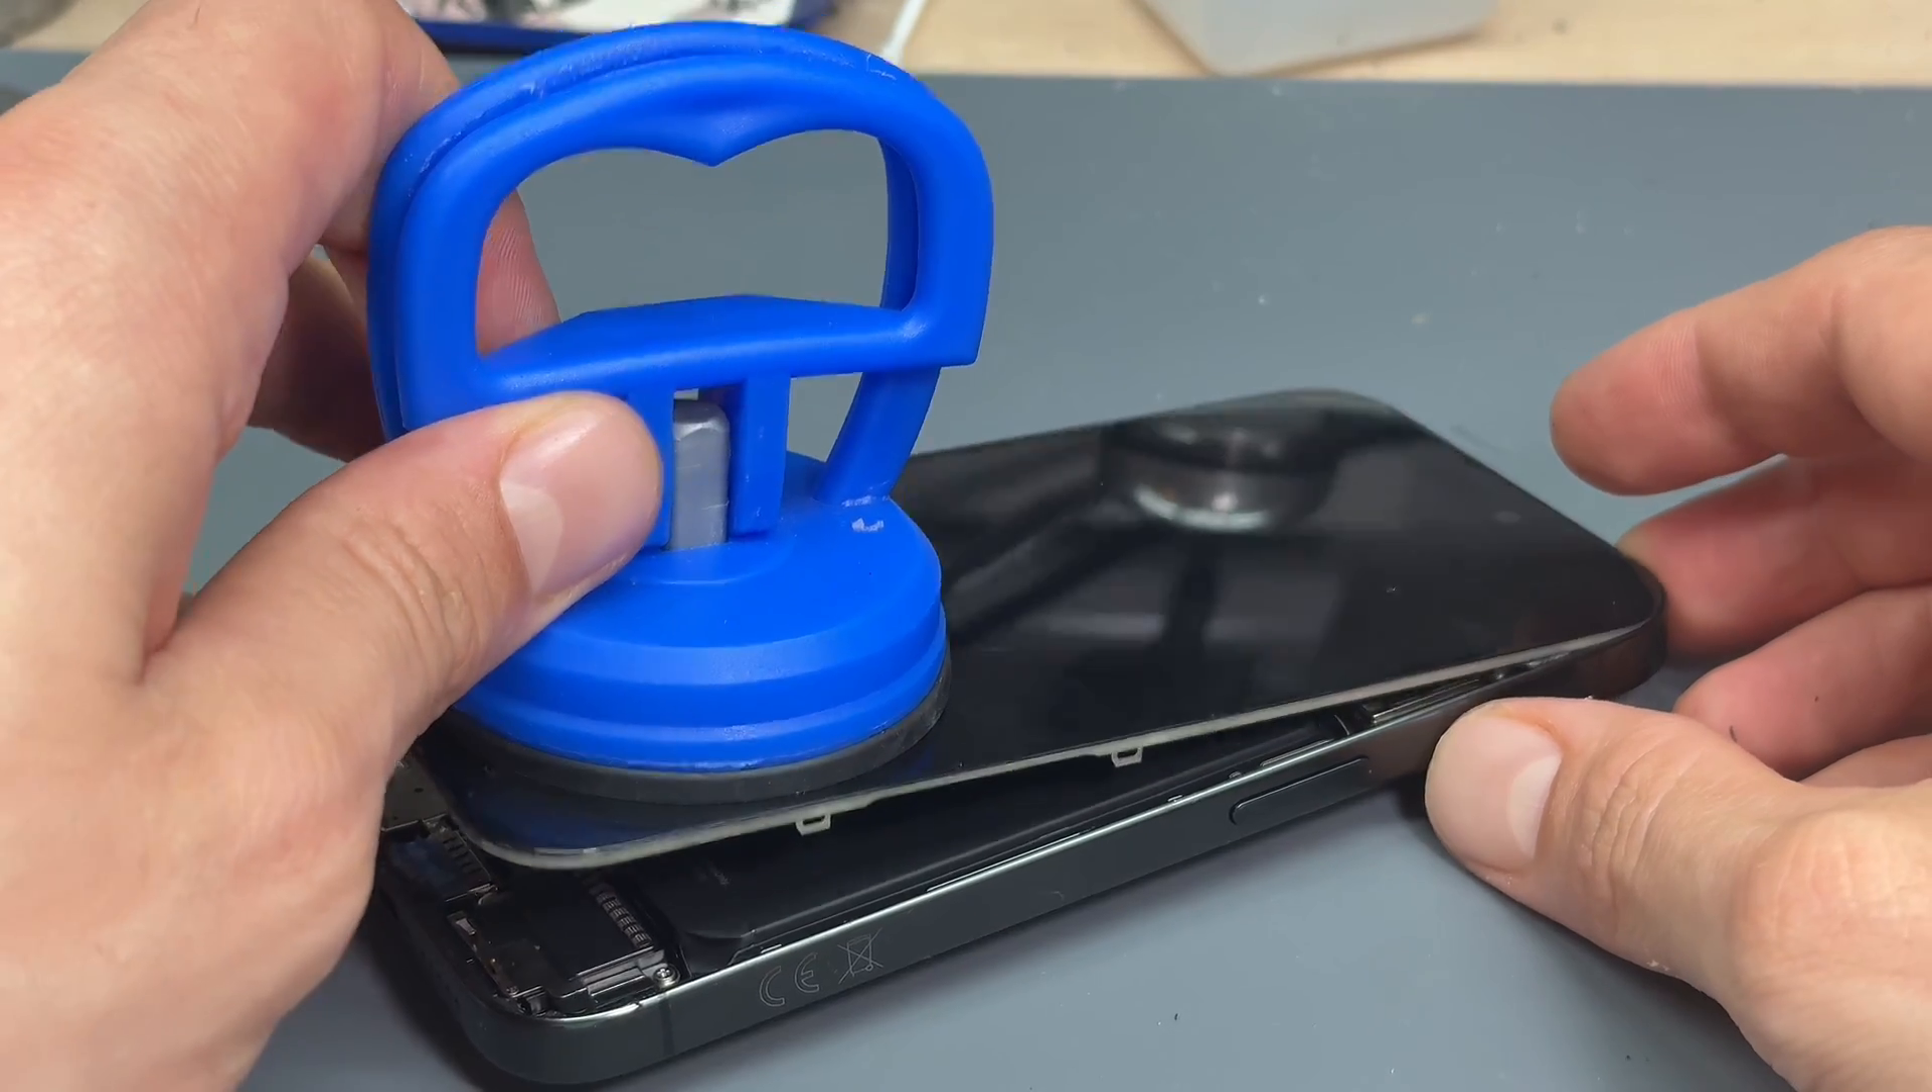The screen is almost off here.